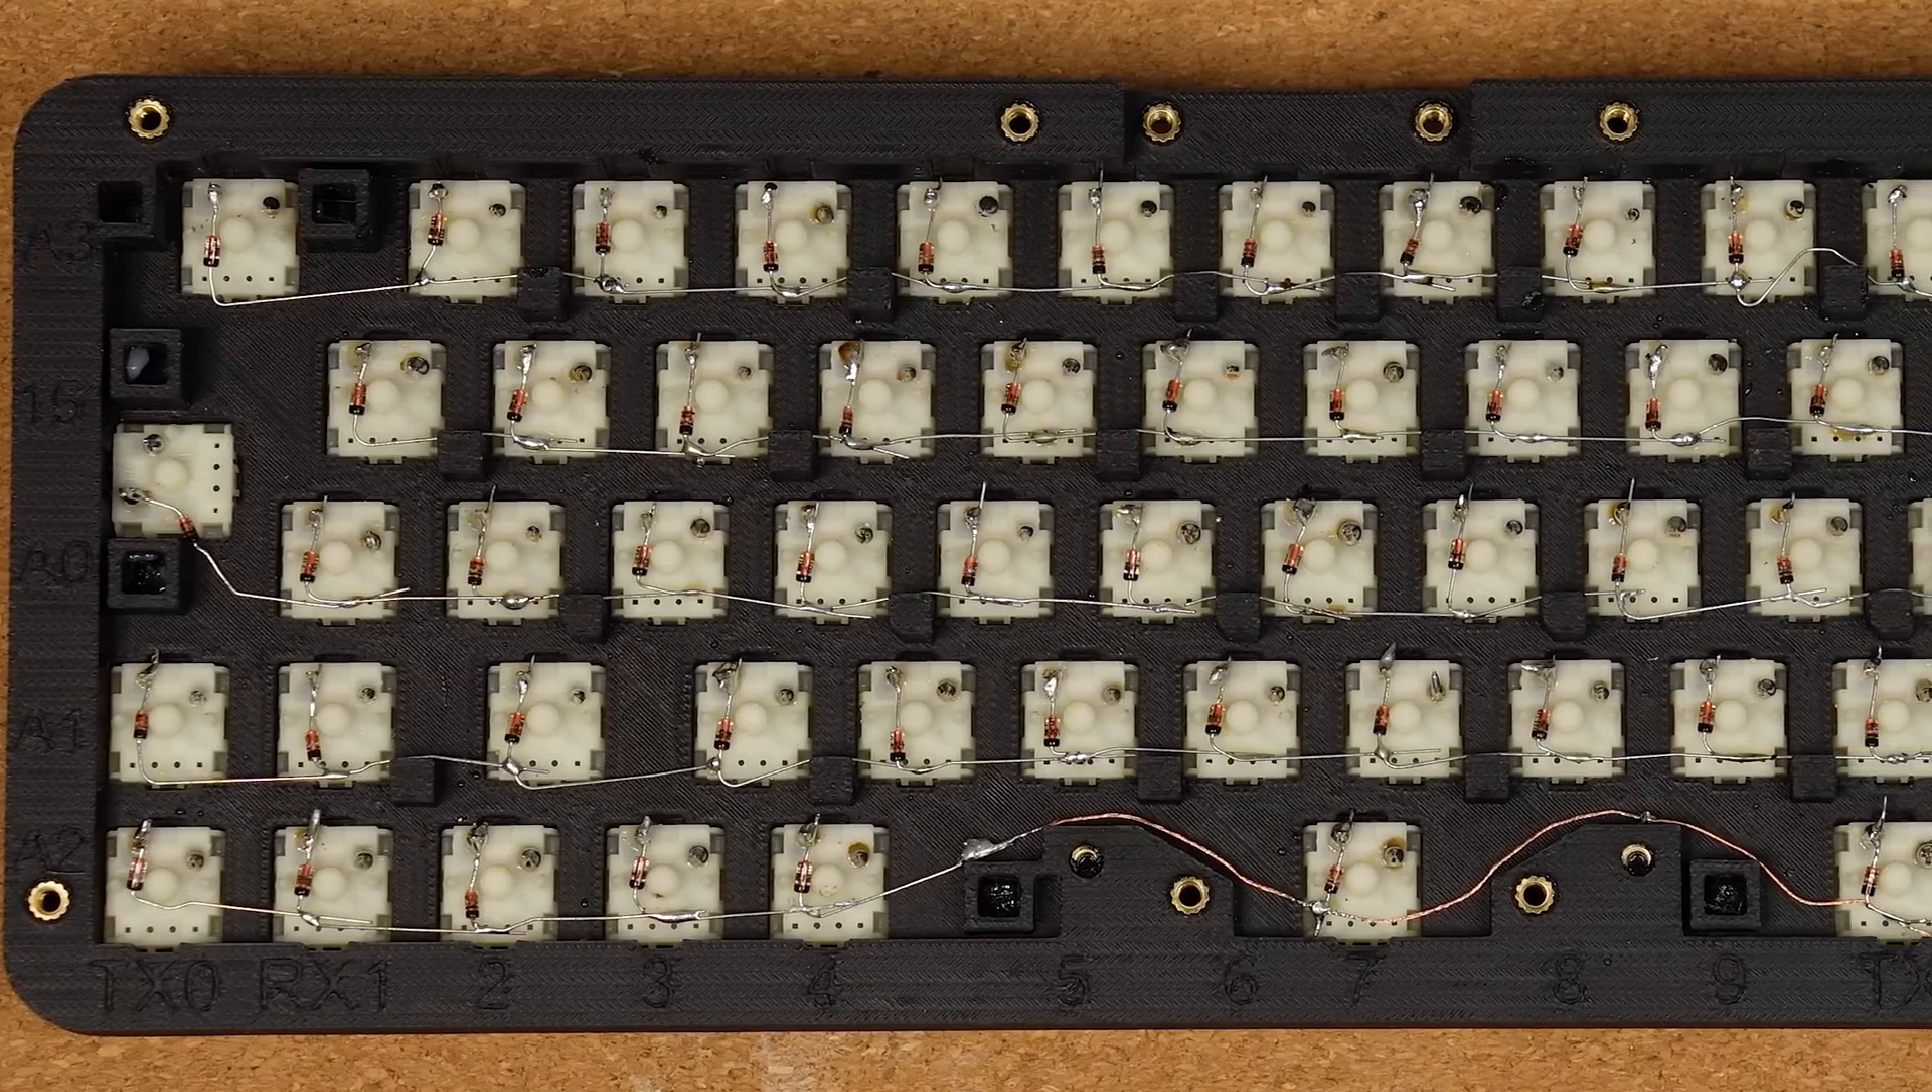If we now jump a little forward in time, we can now see all five rows soldered into place, and we're ready to move on to the next step.